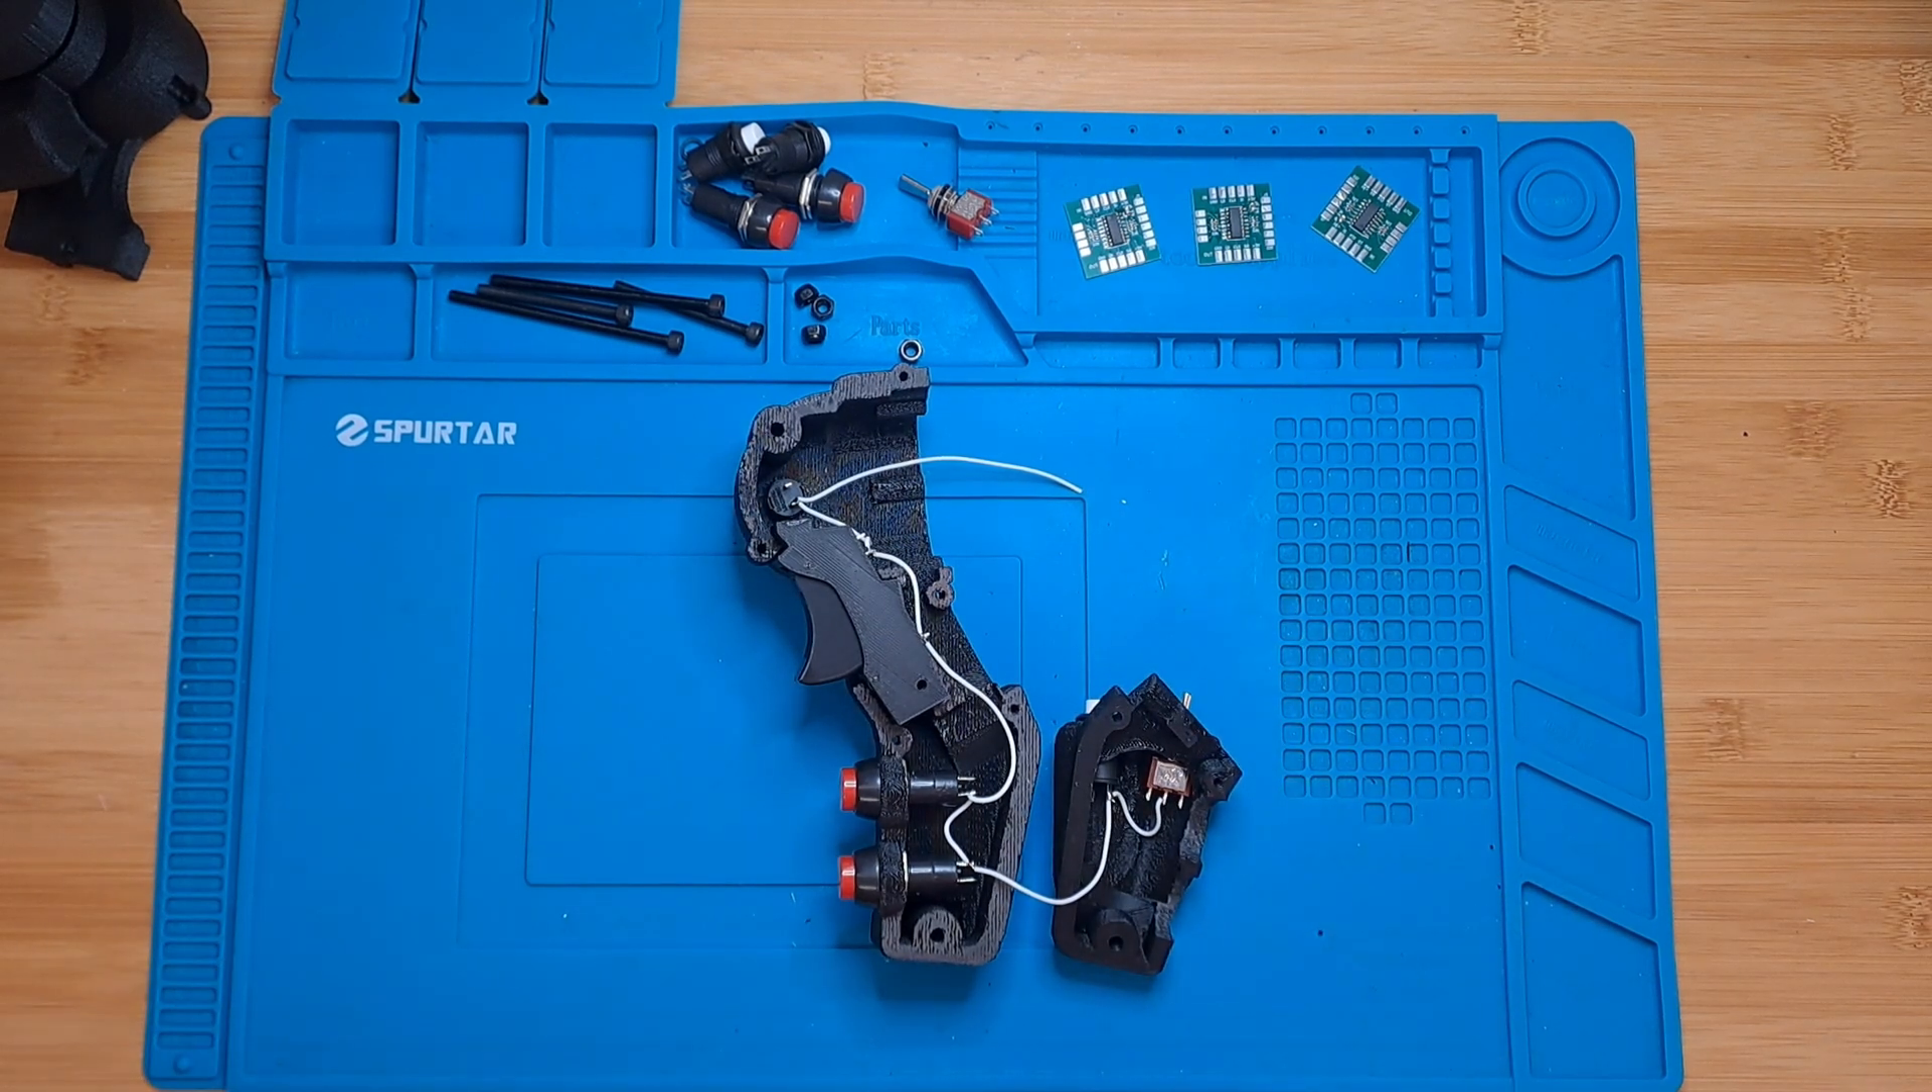So as you can see every single button is now connected by a common wire.